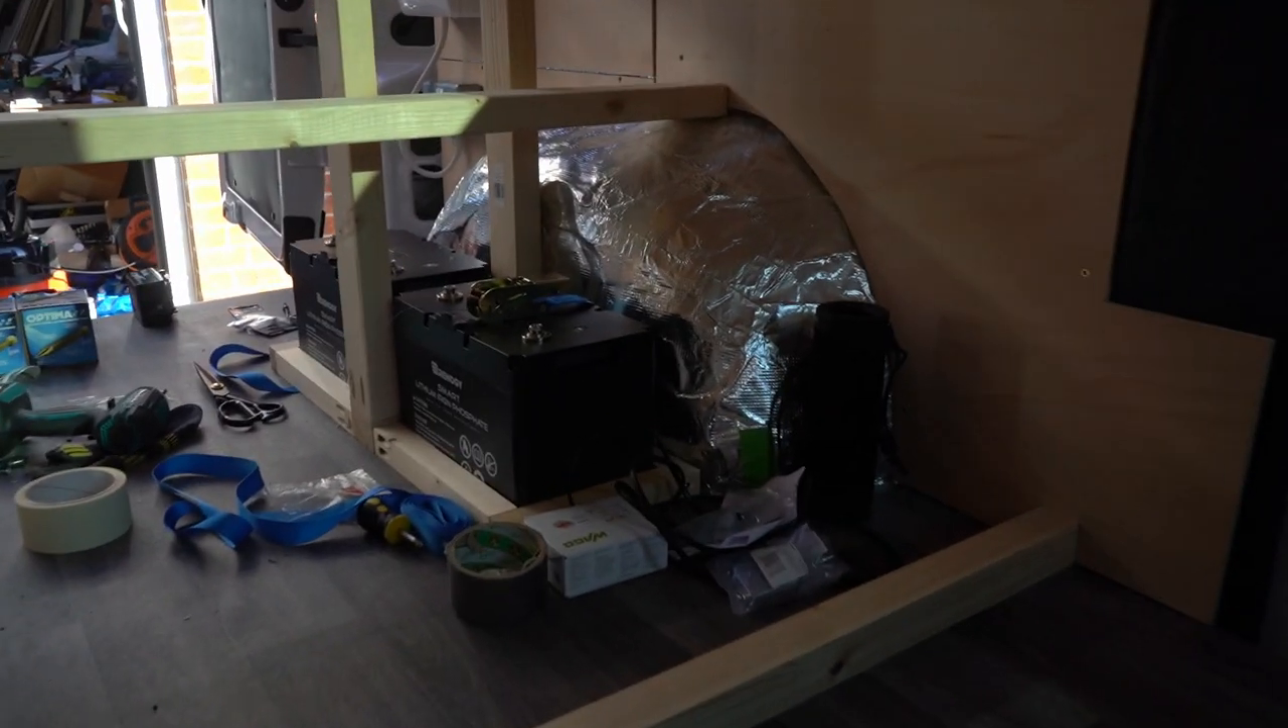So as I said before that's going to be boxed in and then over this side the batteries are in place.